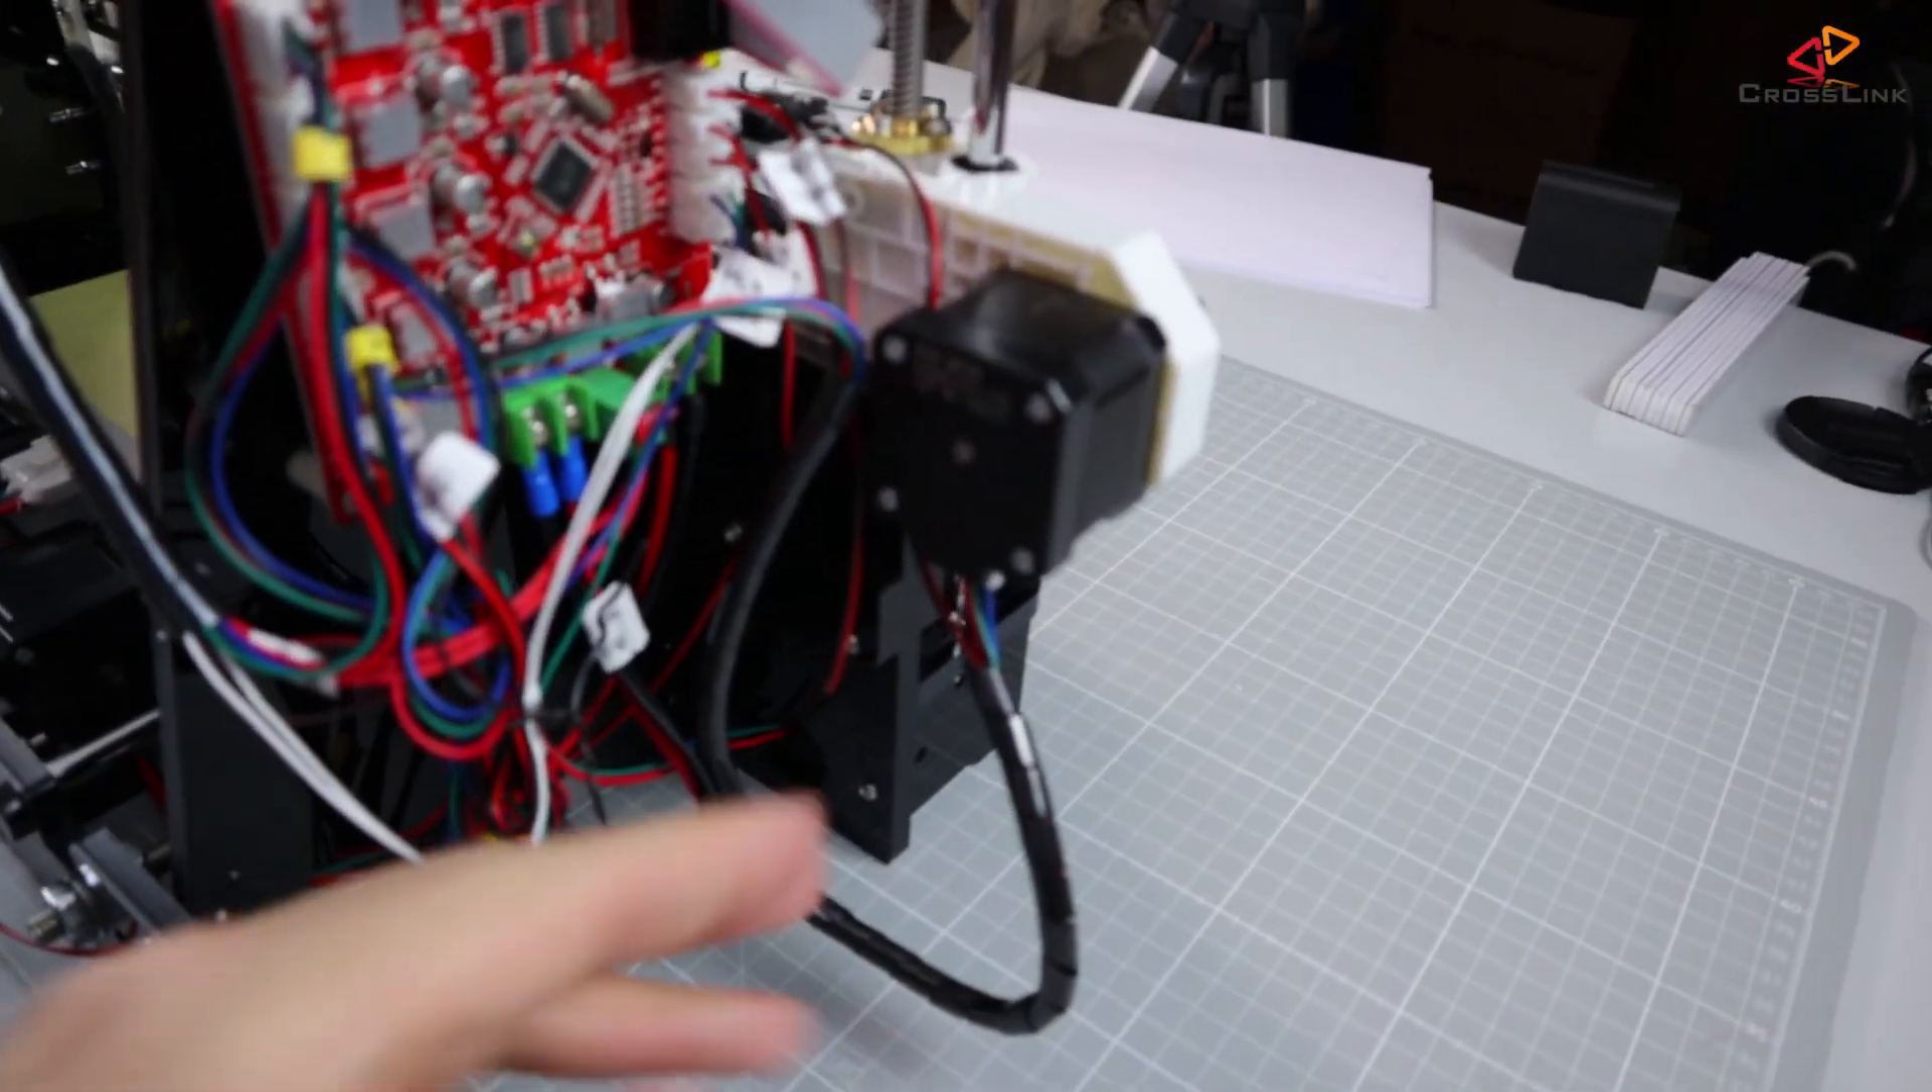The z-axis cable here on that side I've also put into this wrap so it shouldn't have any problems going up and down.